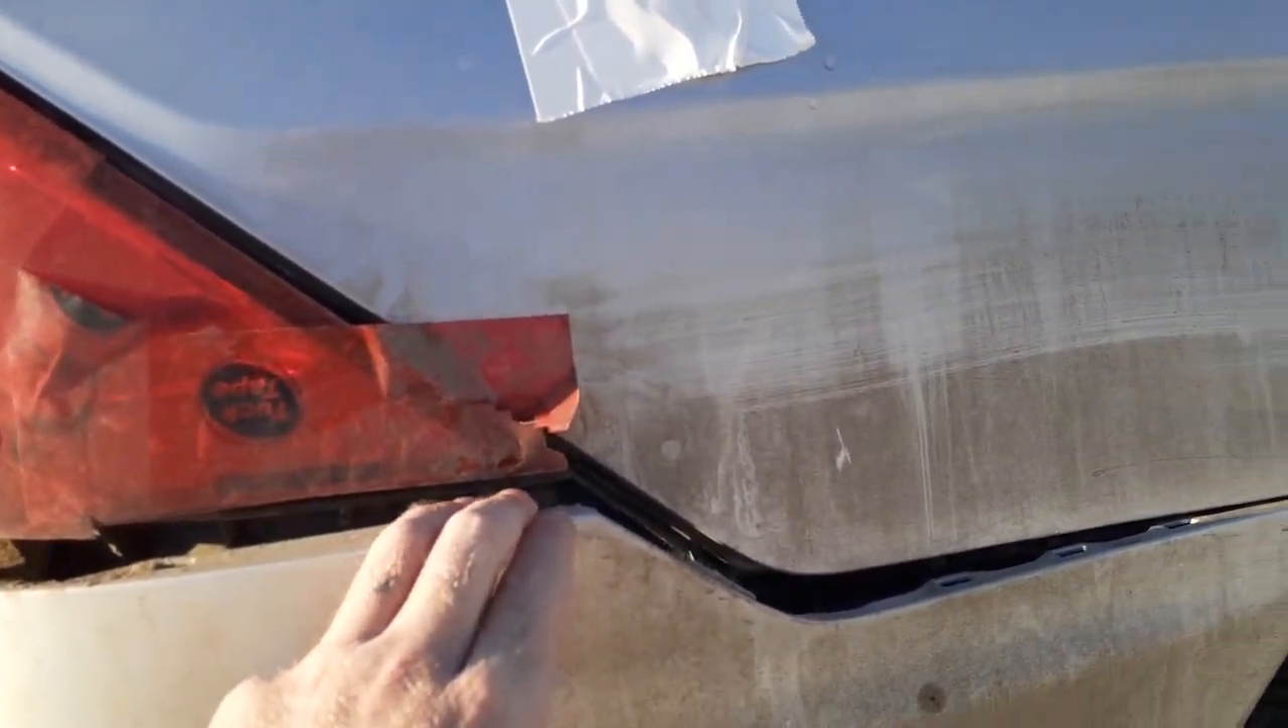Um, but other than that, like, you know, the bumper's pushed out here too.